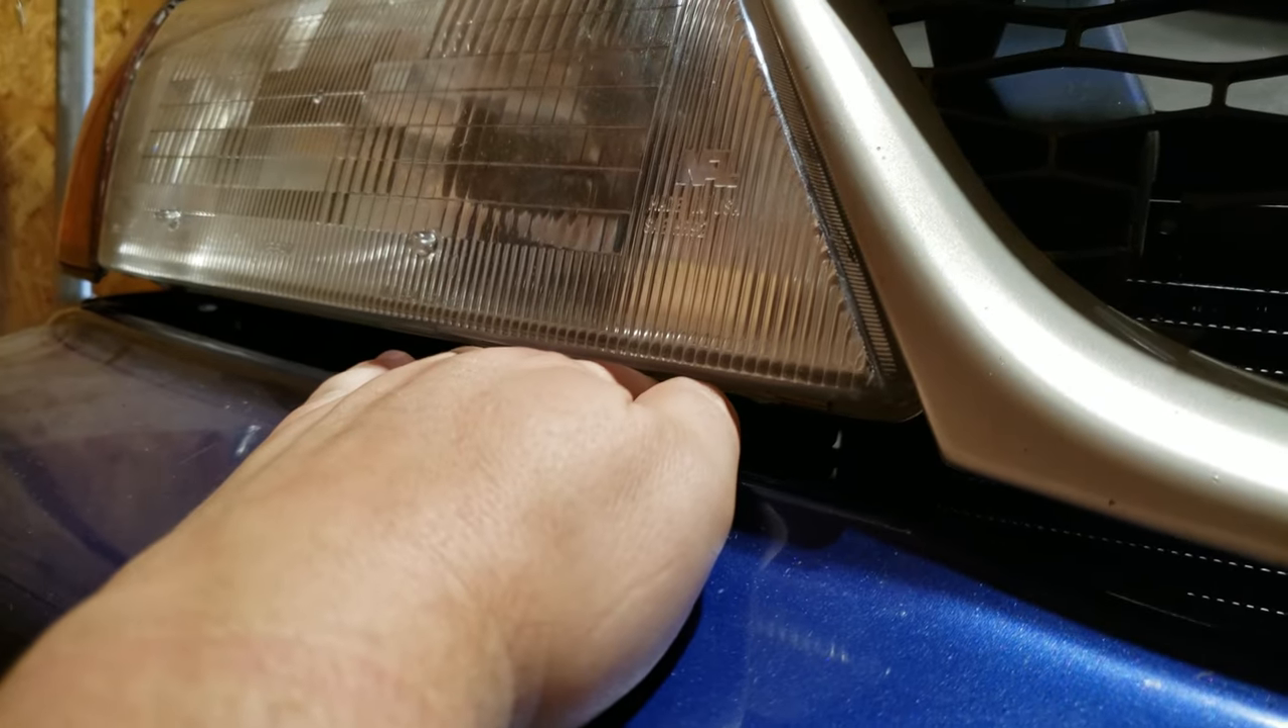As you can see on this side with the headlight there is a monster gap.